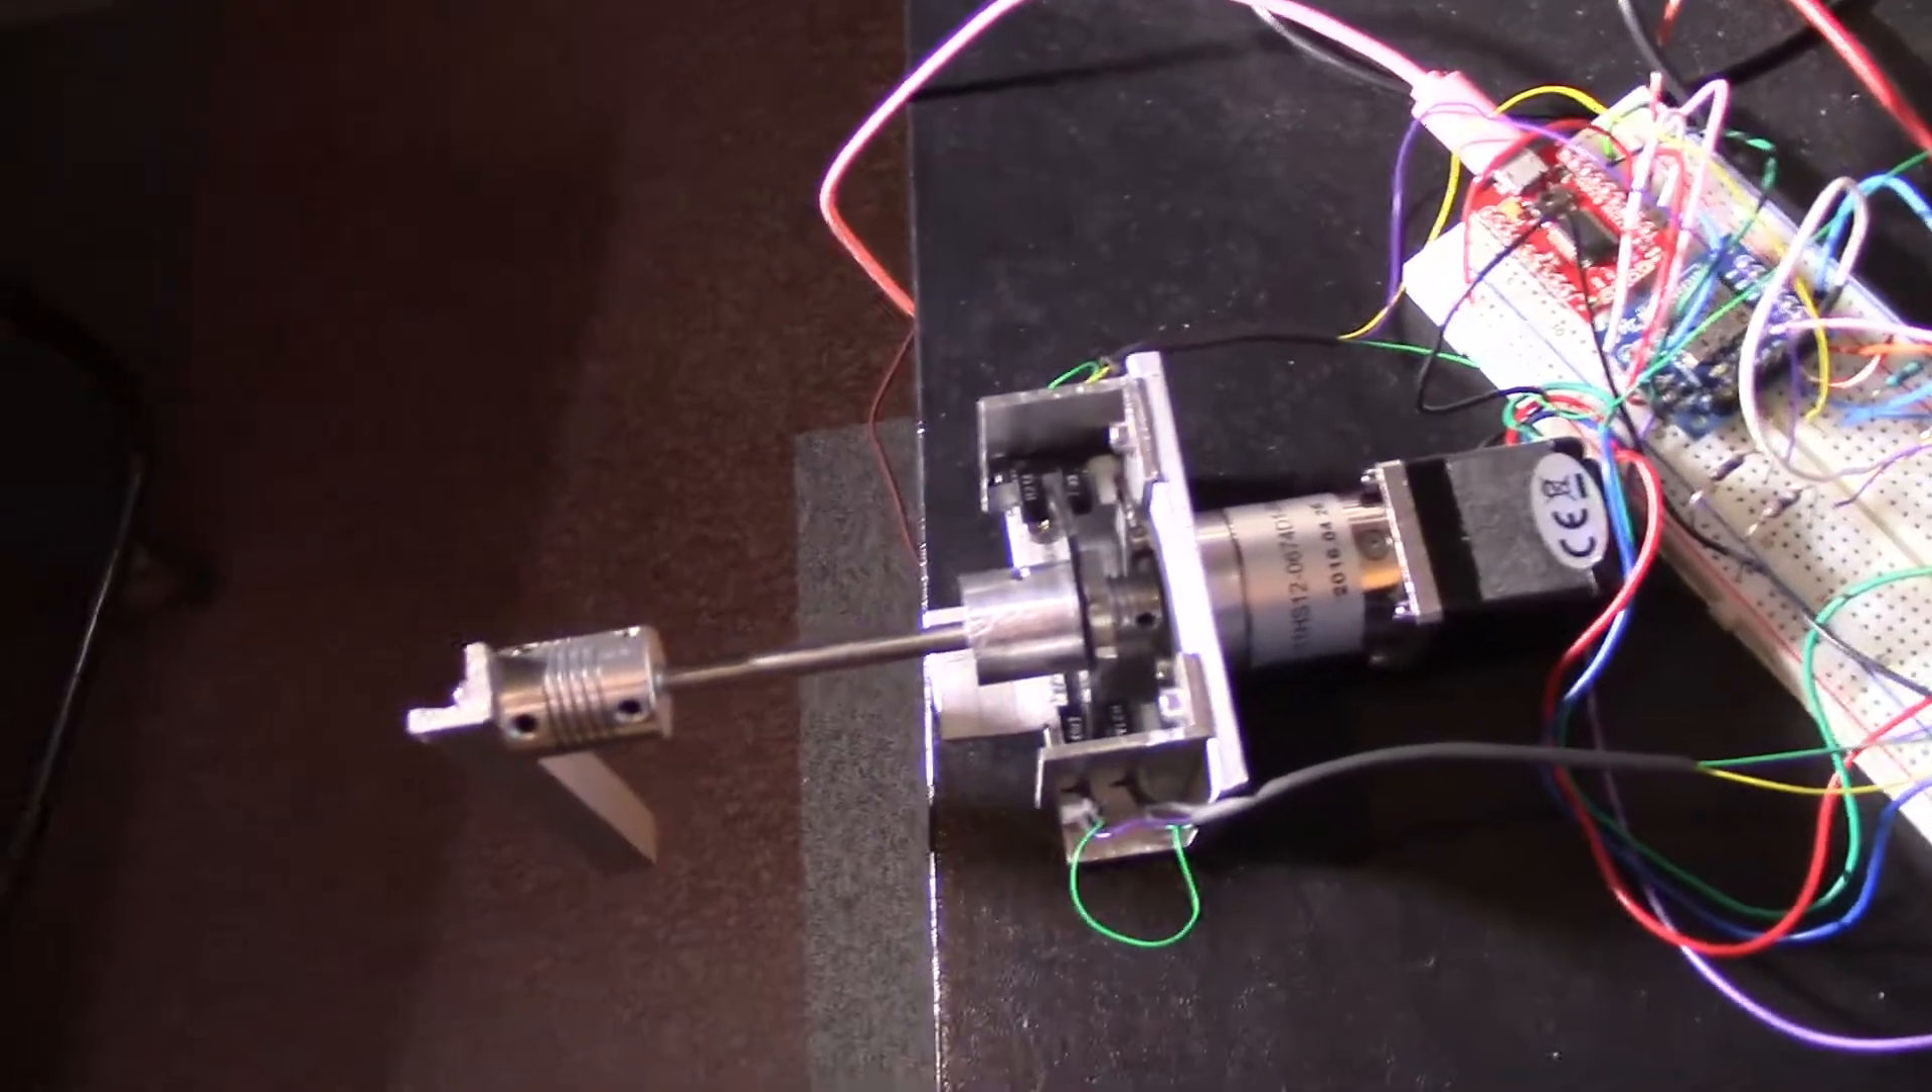Well I finally got this rudder servo assembled in one piece albeit outside its box.